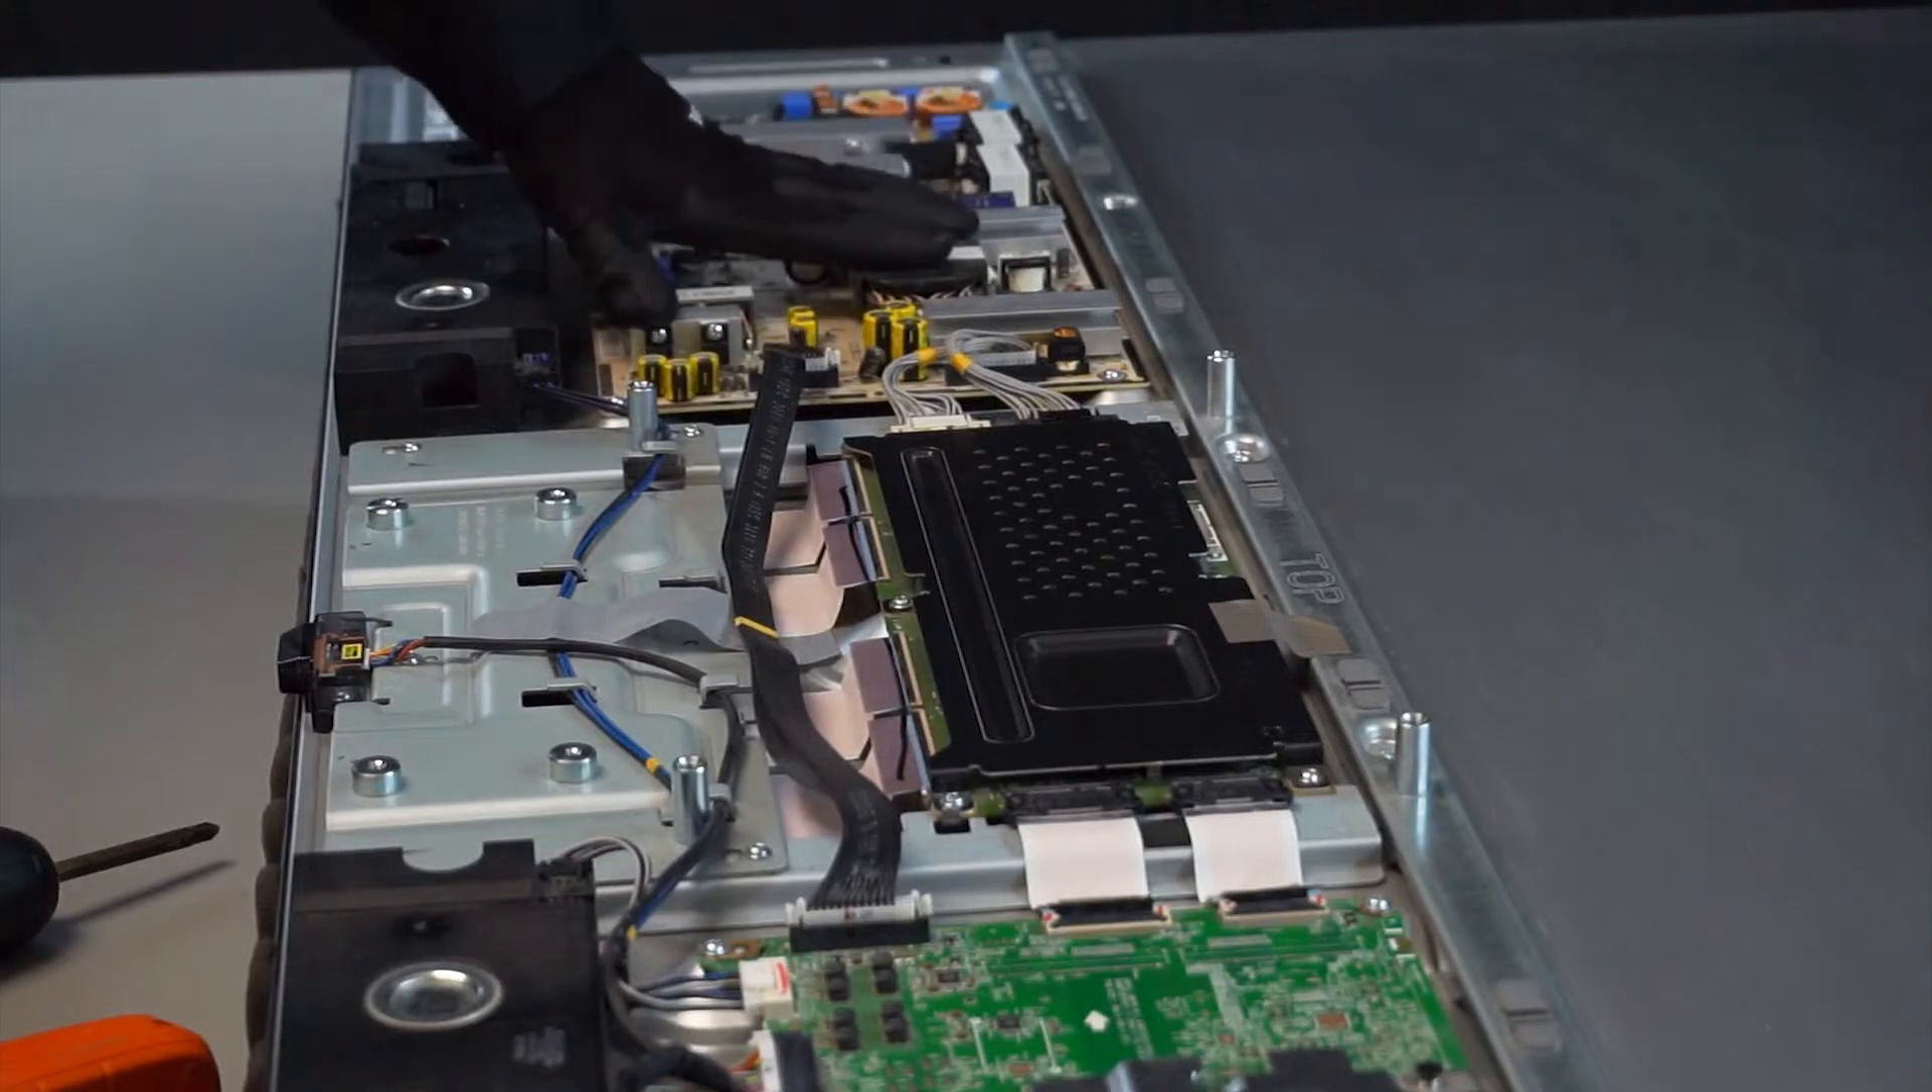So we've got the back off of this unit already.